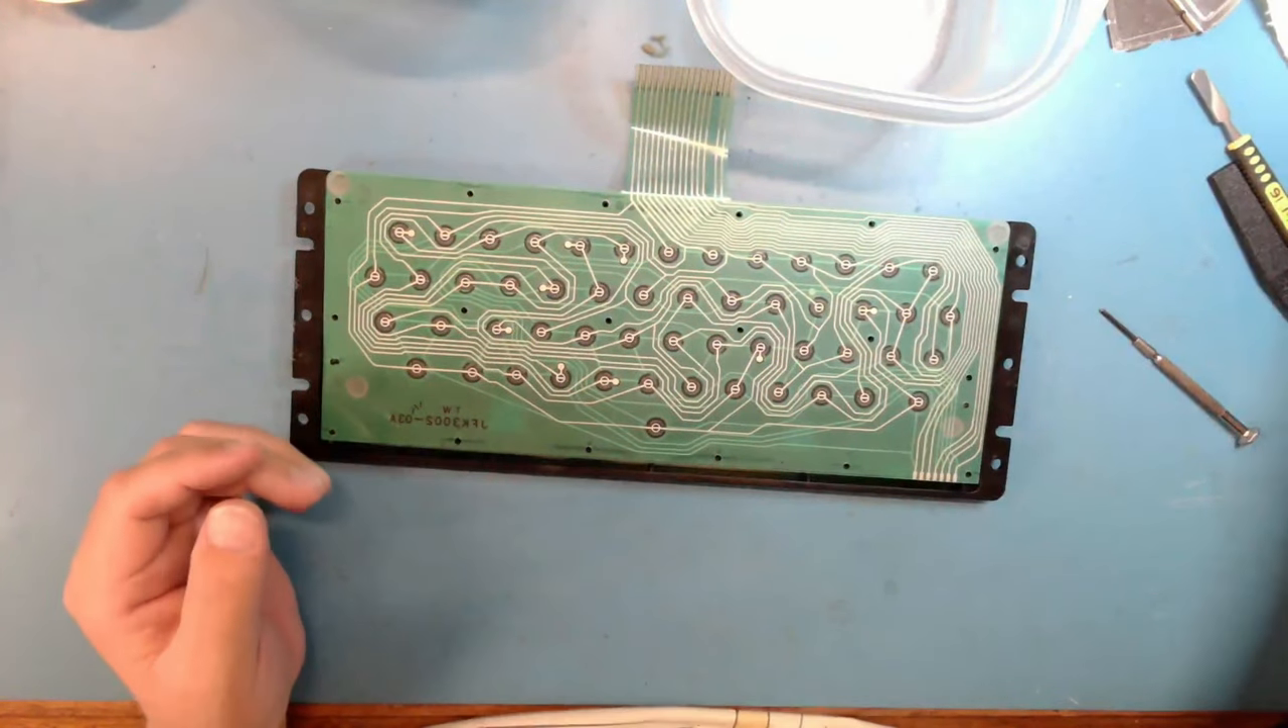And you have the exposed membrane now.